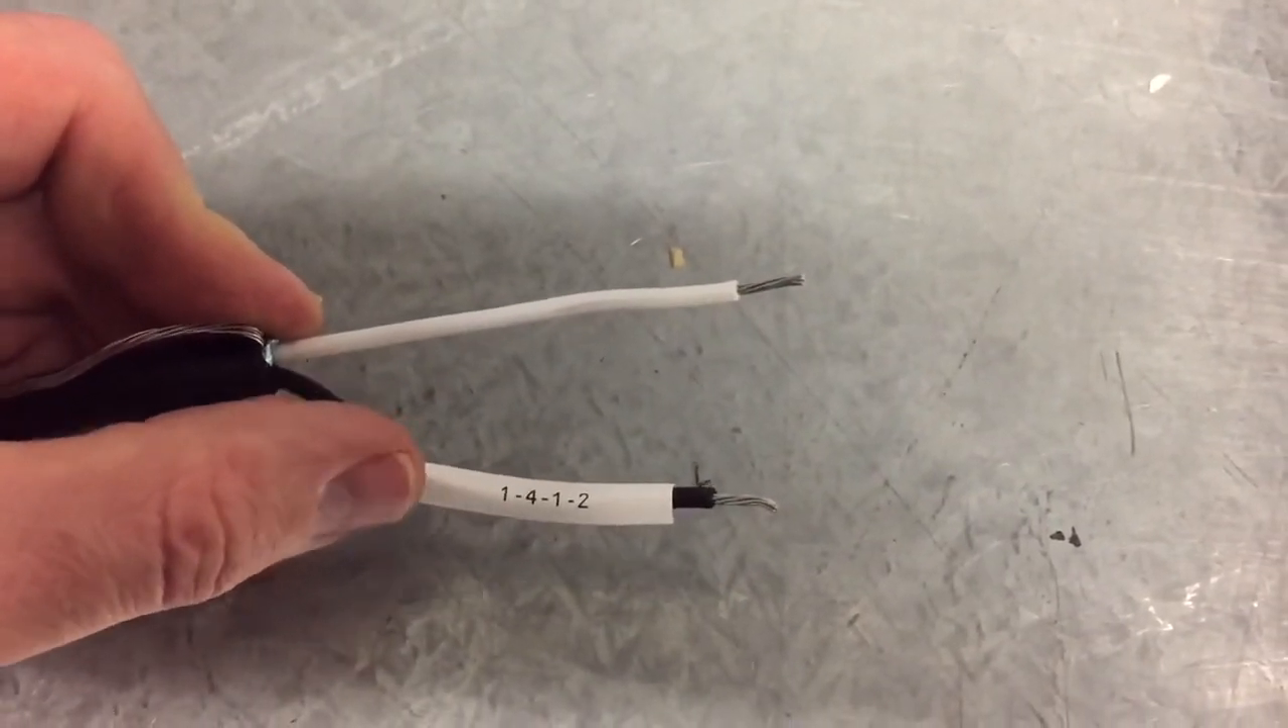Alright, I've made a label here for one of the conductors. Uh, I've just got it slid on here.